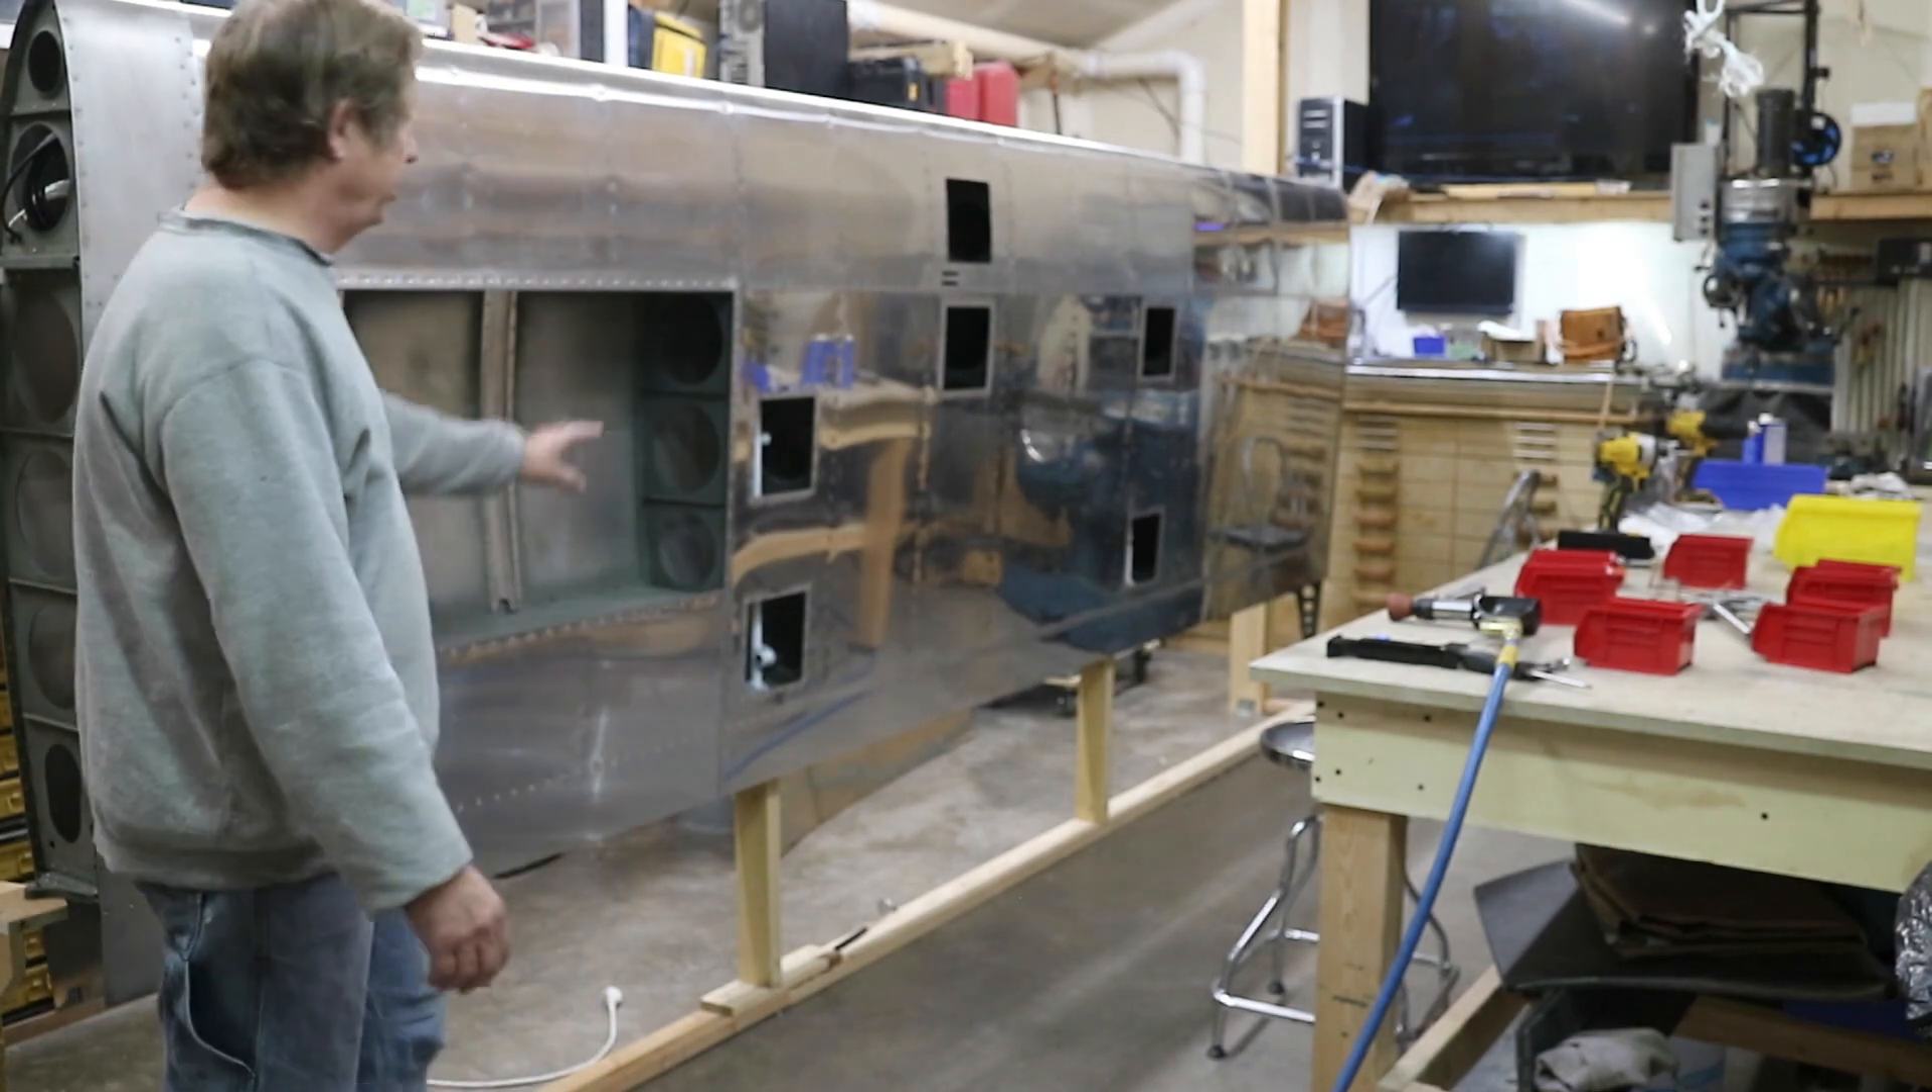All the sheets are in there in place still need to put the access panels in.